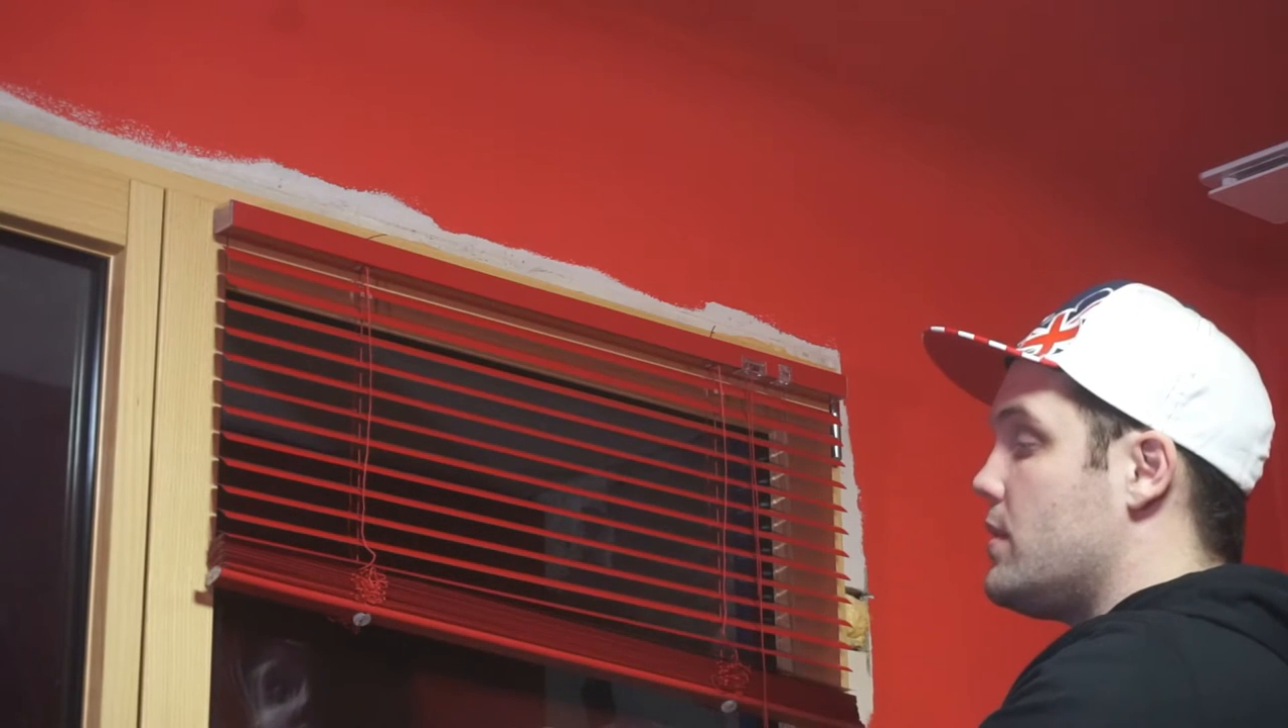Donc là, notre store est positionné.